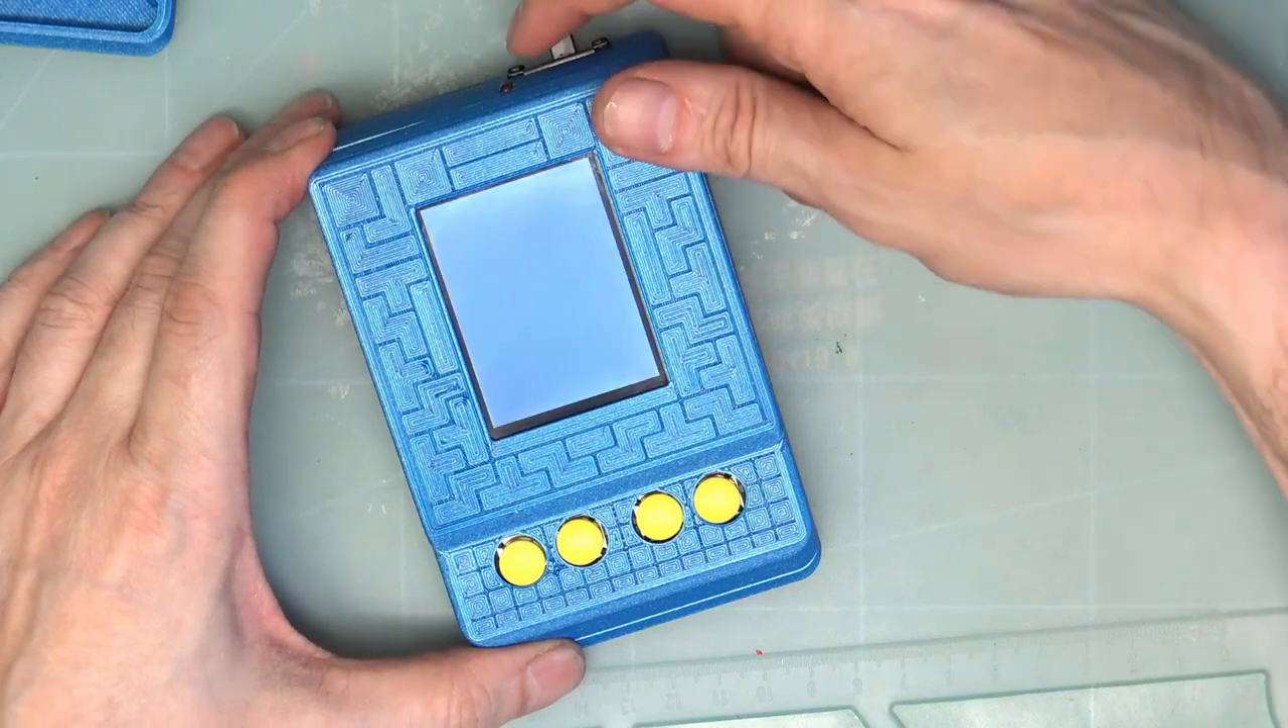So there we have our assembled Teensy Tetris.